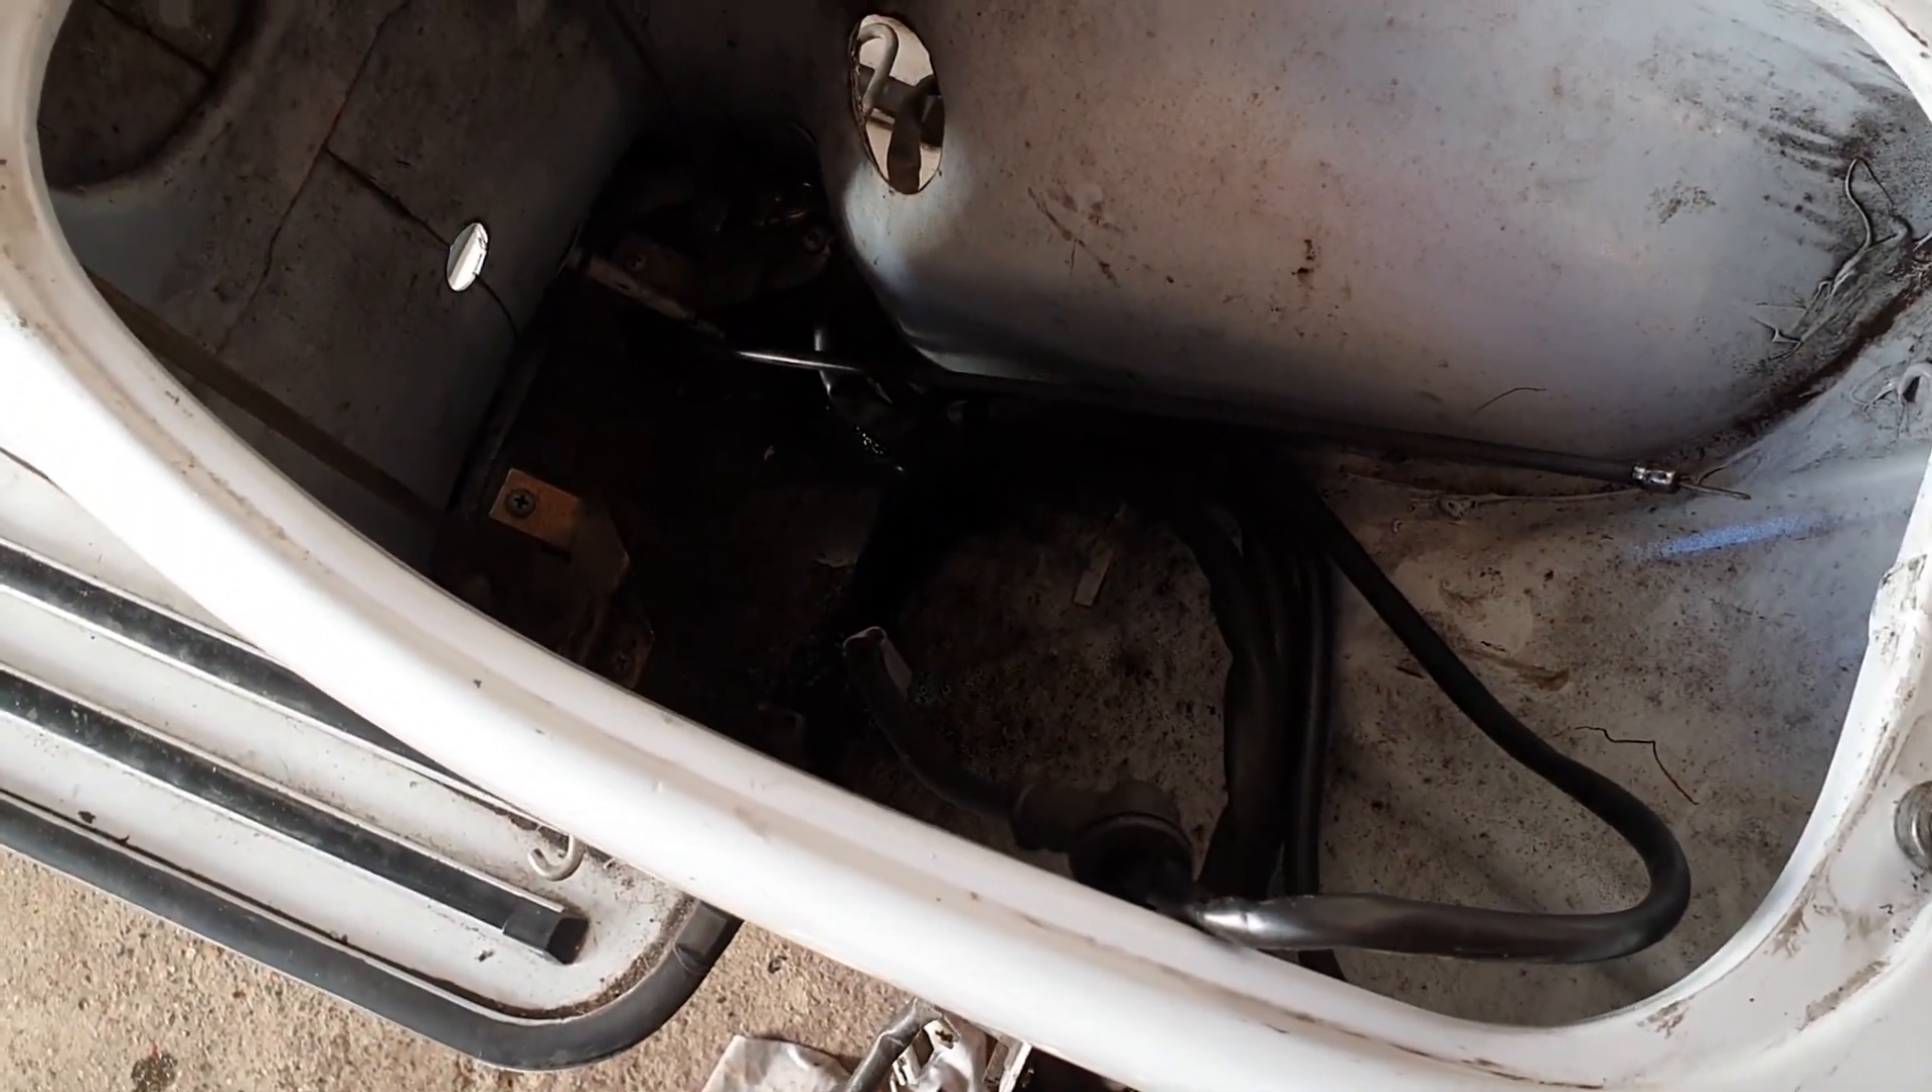Now I've got a nice big cavity in here which I just need to start pulling cables out of and obviously I'll try to clean that up as well before I start putting anything else back in.